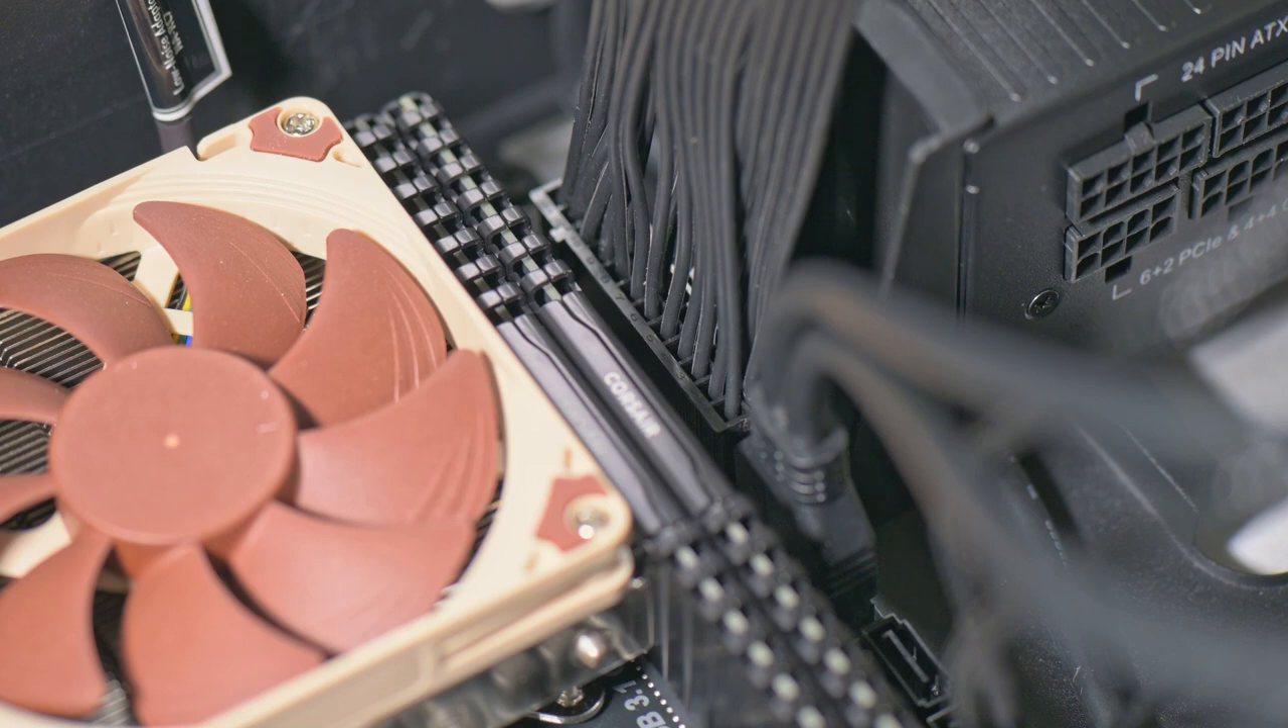But basically, you can see that I've just plugged in the 24 volt power connector.